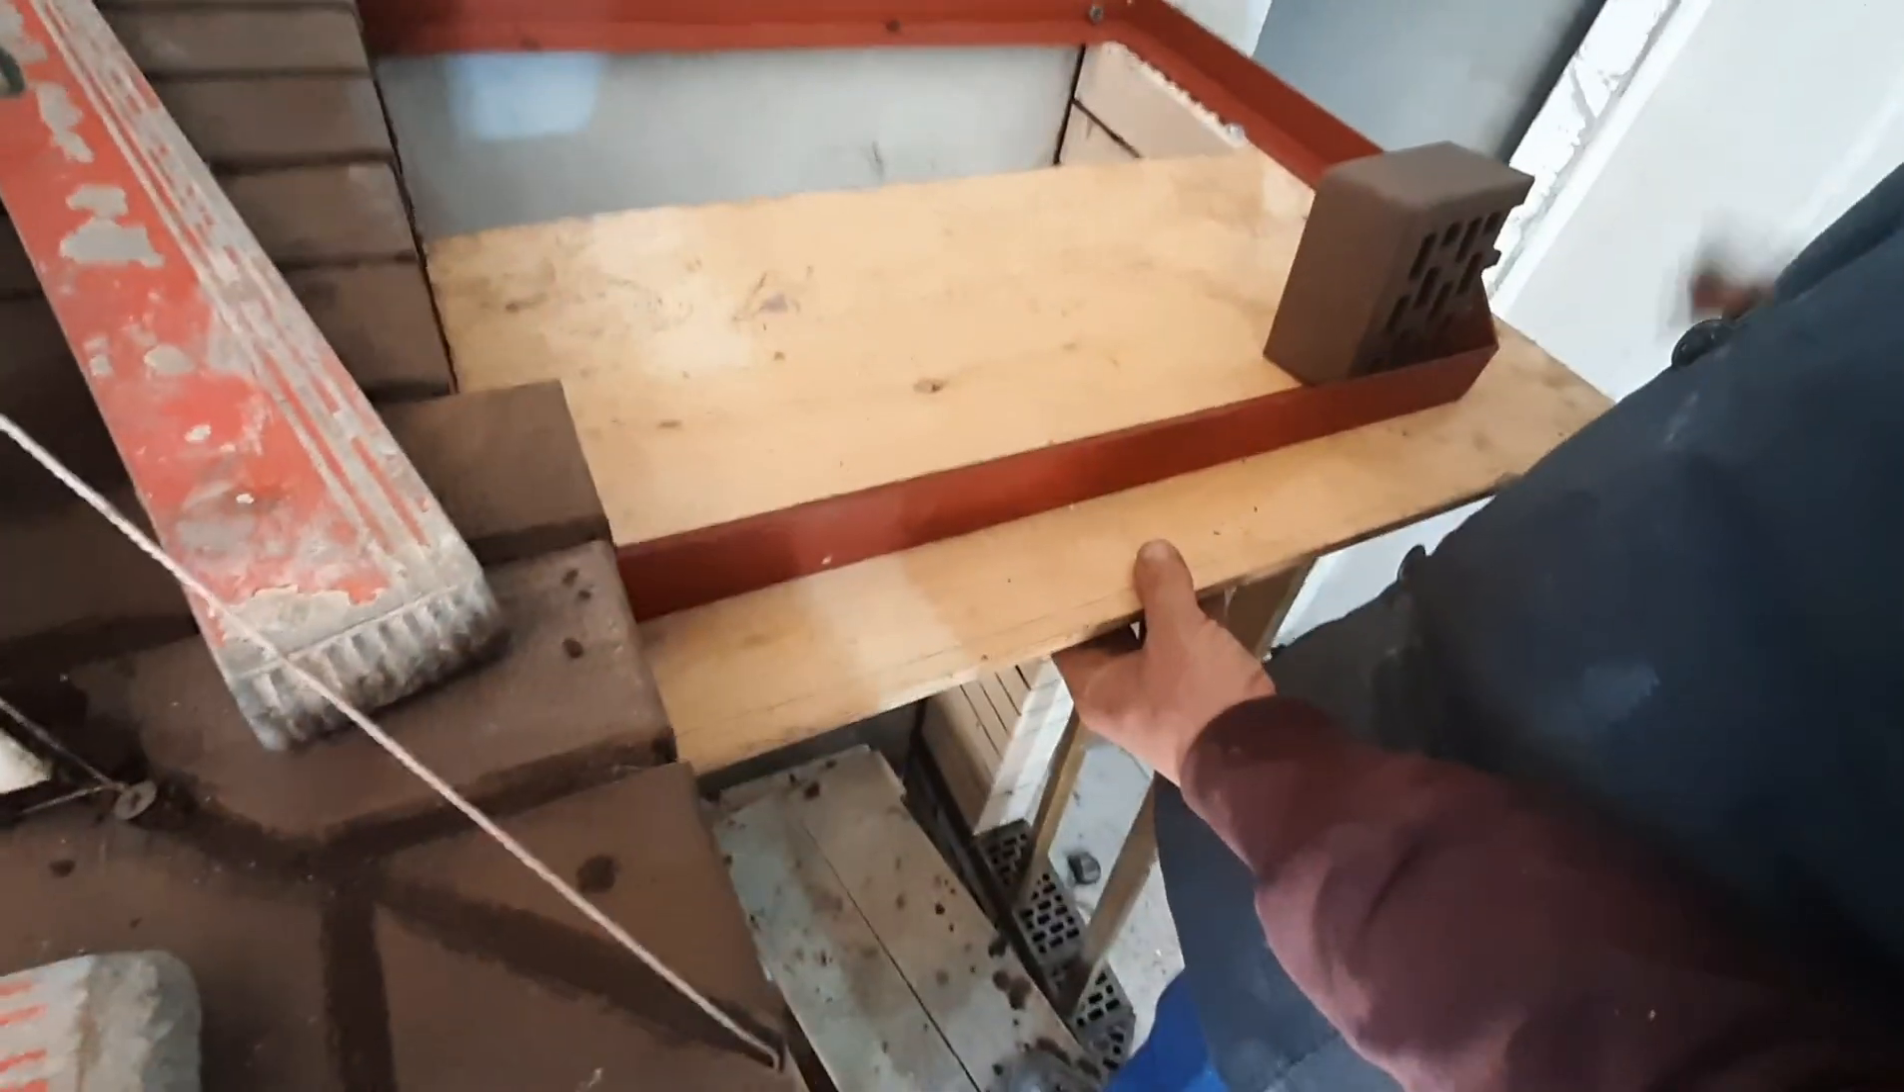С этой стороны мы установили опалубку Для того, чтобы можно было карниз хоть как-то смонтировать.